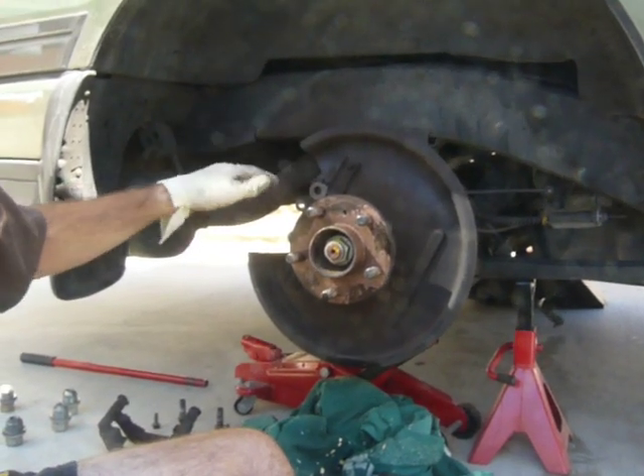So what we've done is we've already taken everything off of the brake housing. We've taken off the rotor.